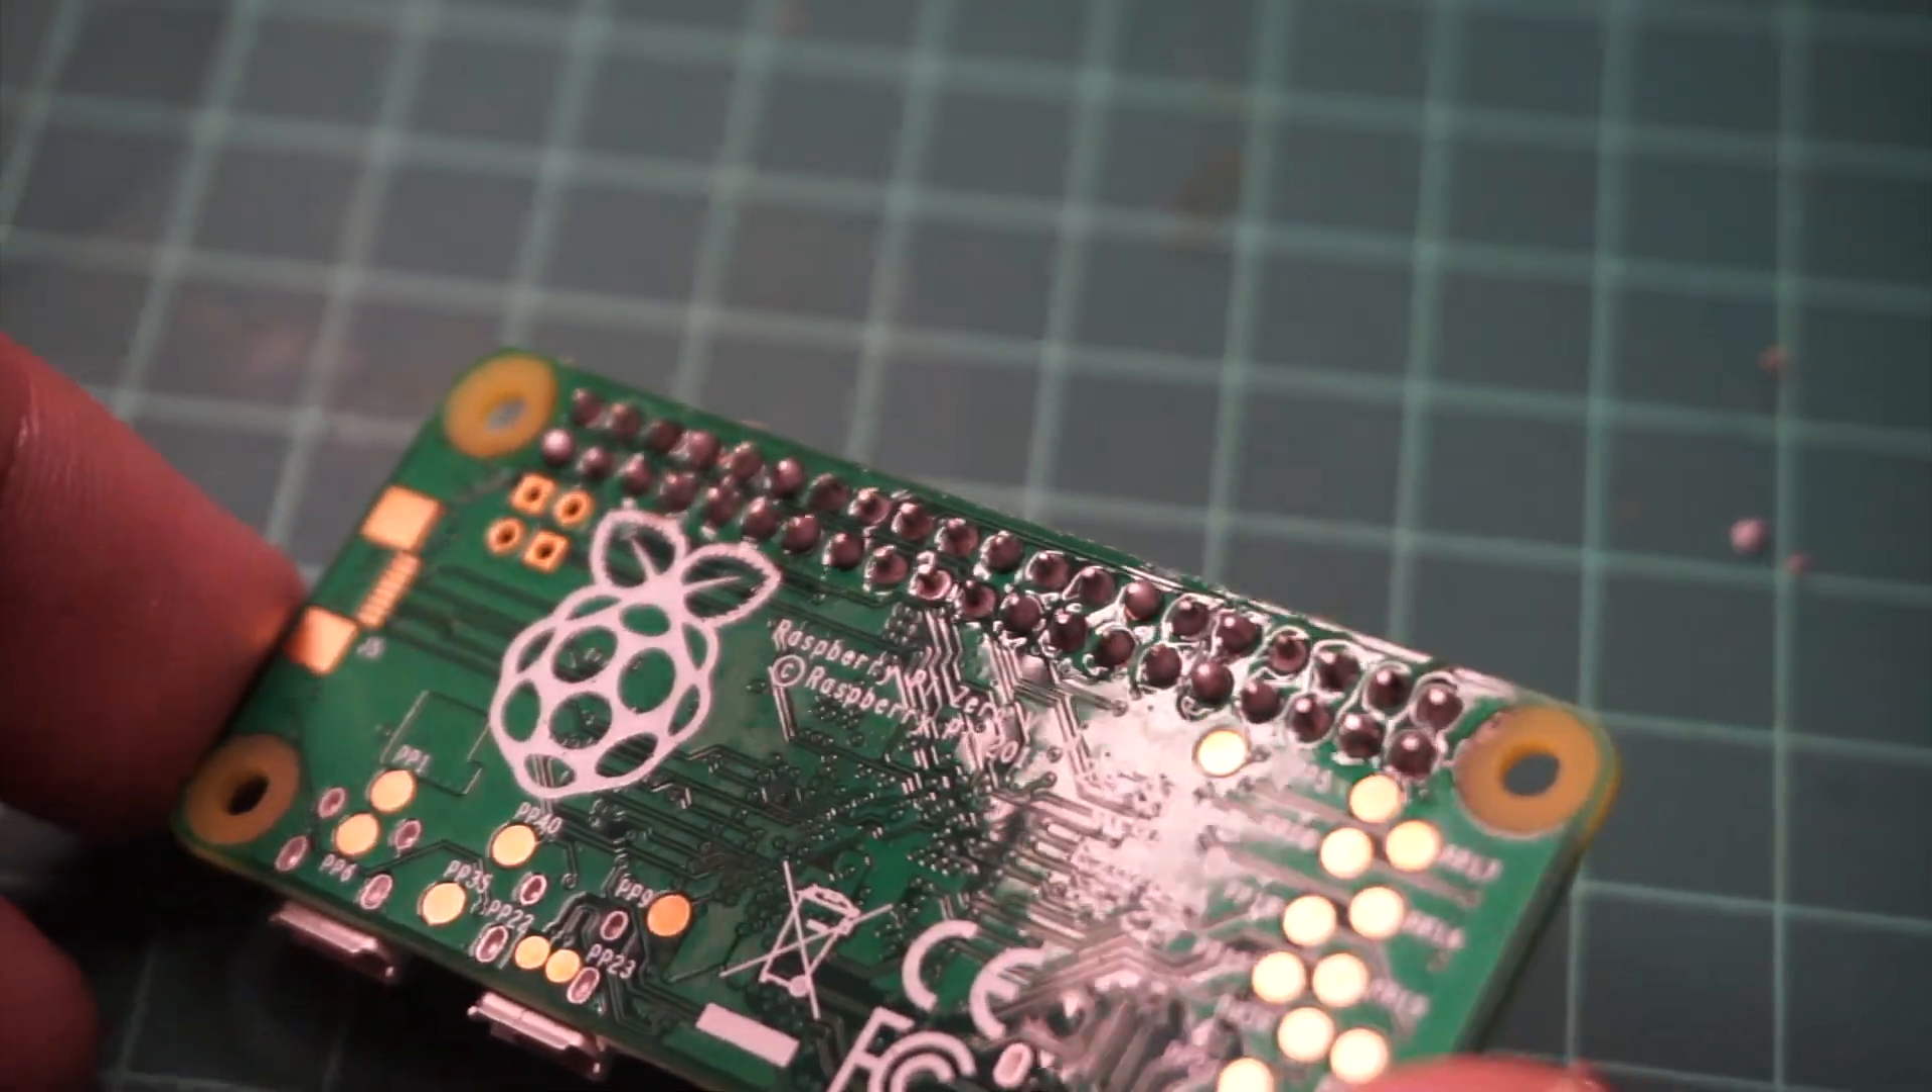As y 'all can see, these pins are perfectly soldered on with no short circuit.